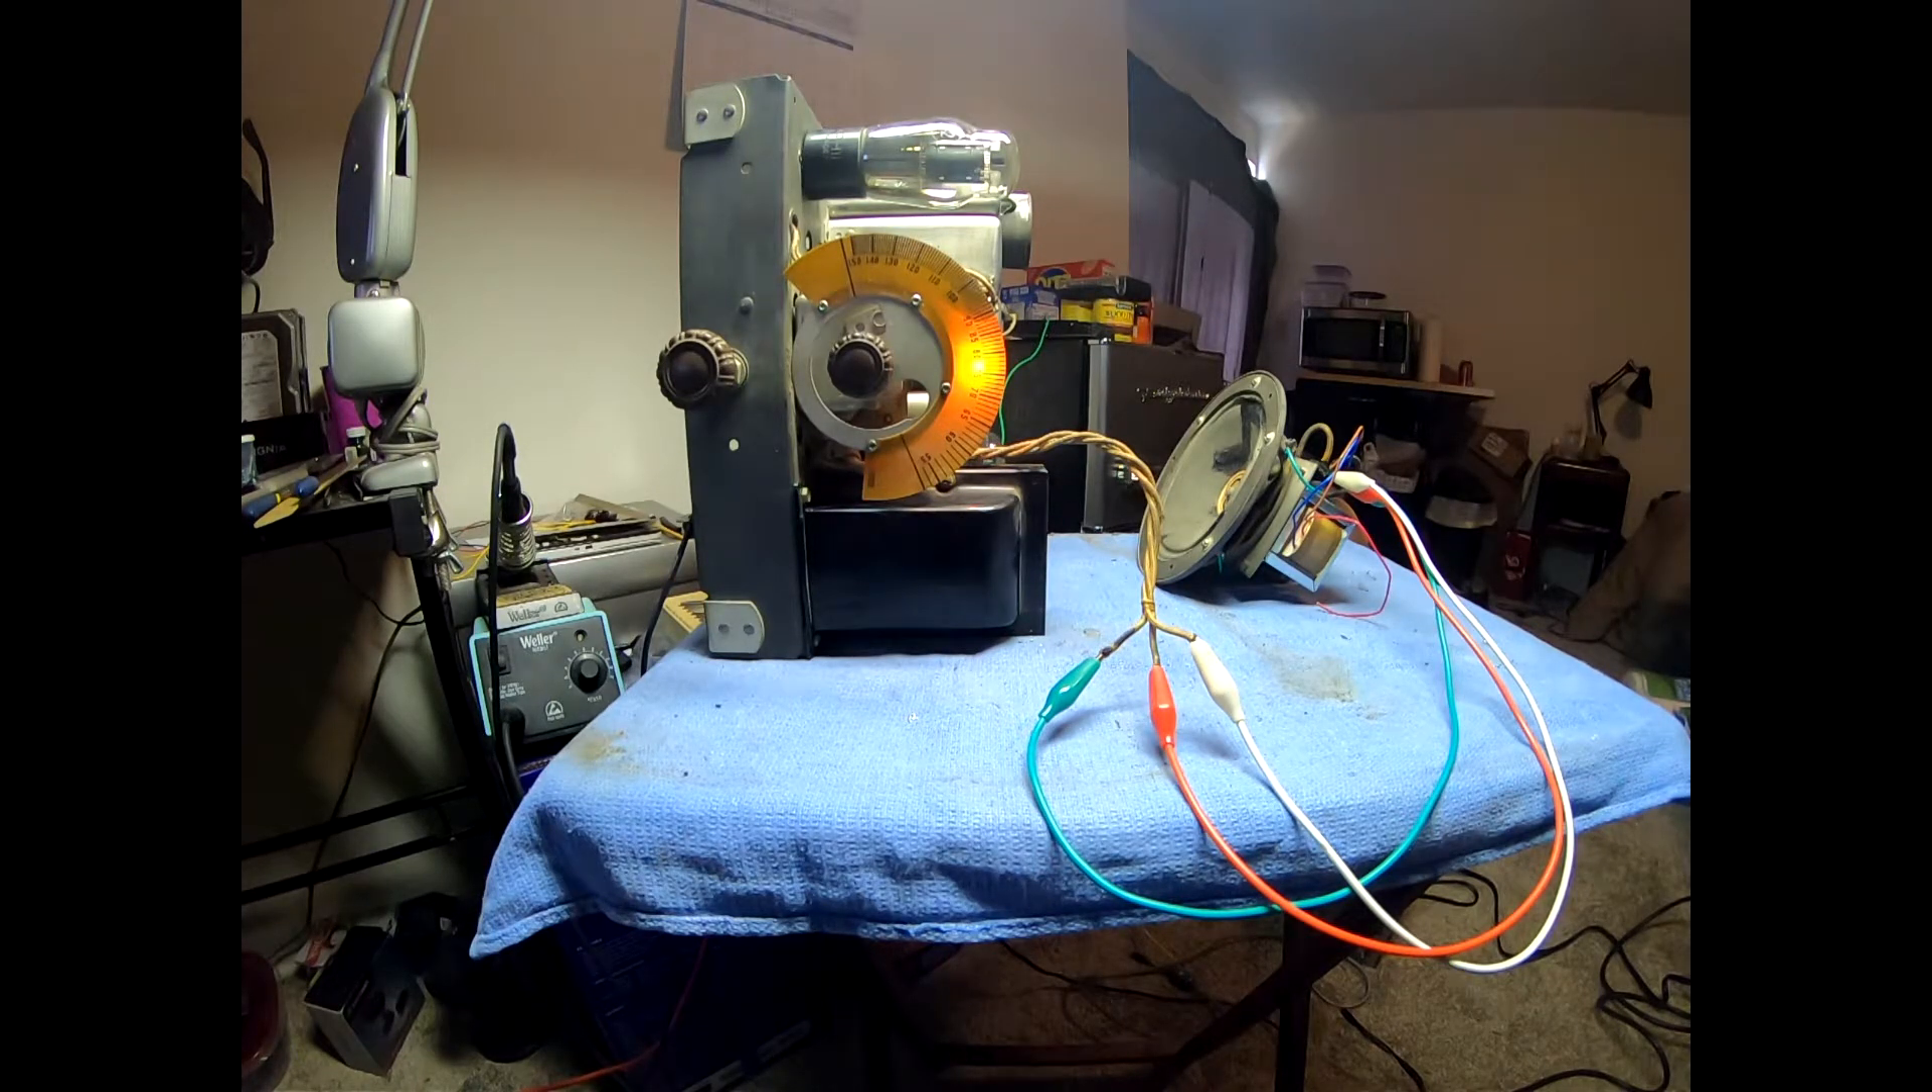We've got the speaker hooked back up to the chassis.